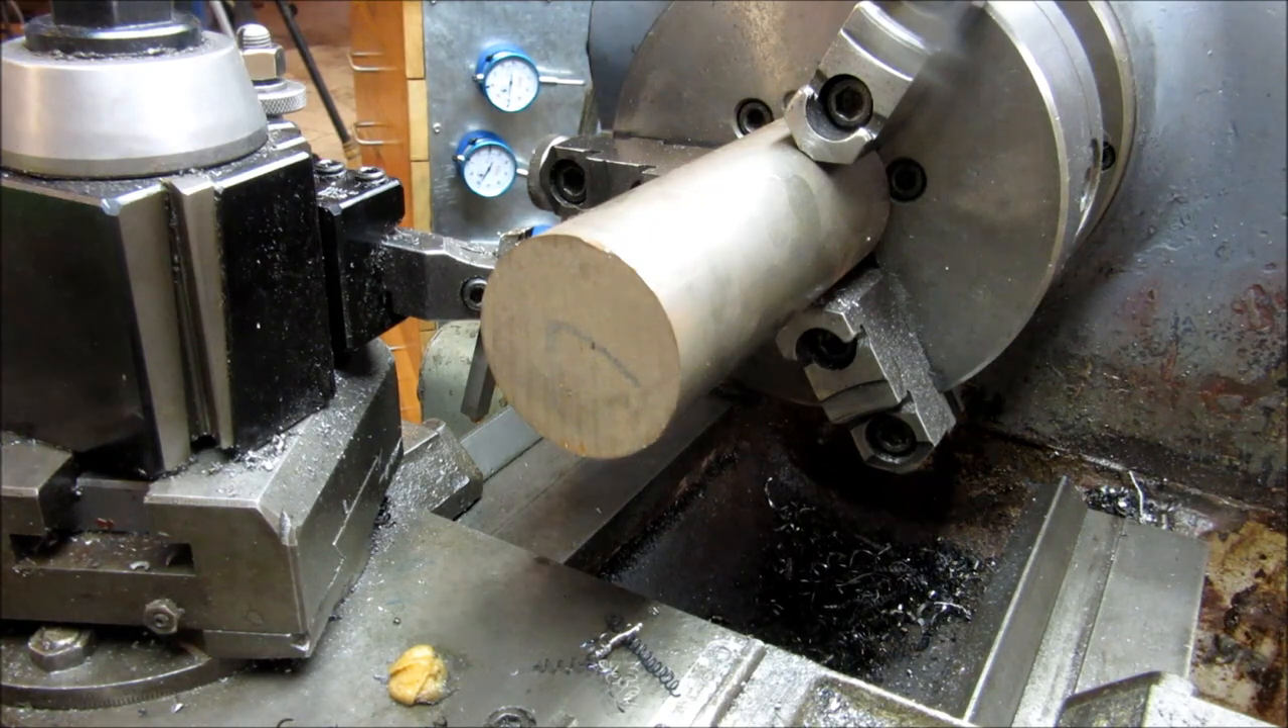Alright, we got our piece of stock in the lathe.